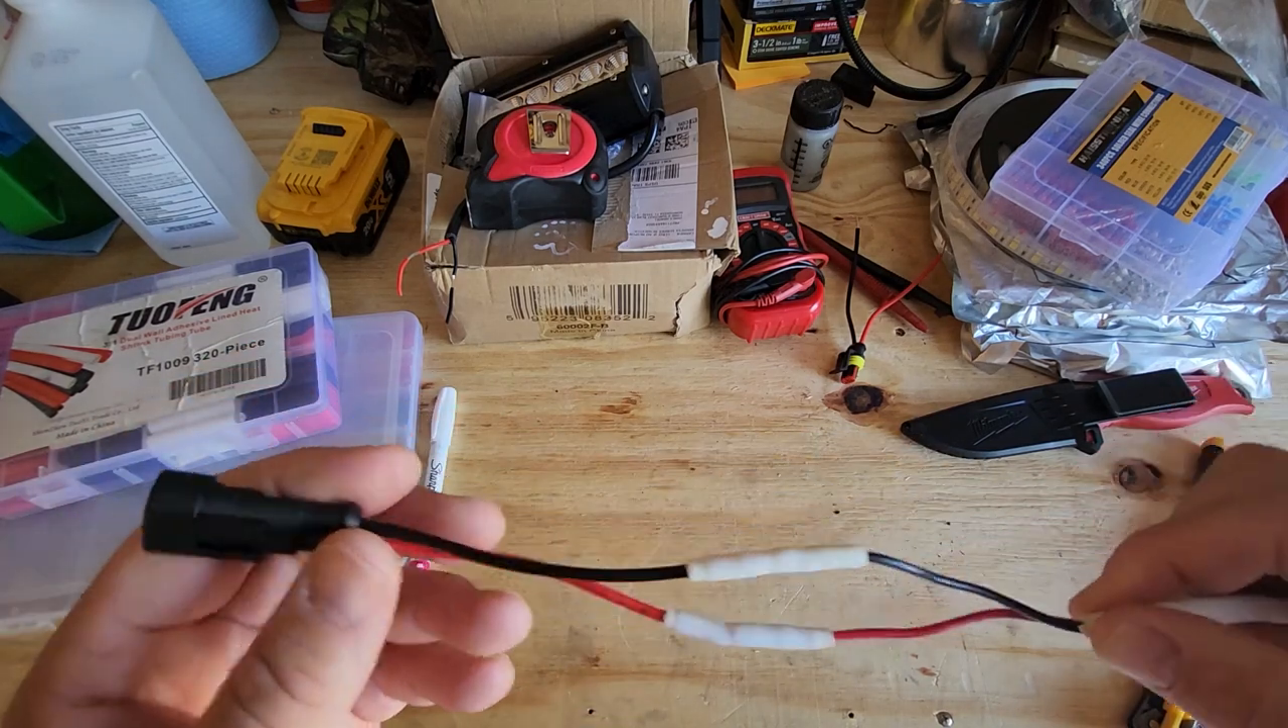We do have the fuse pulled out so there's no power here but the power wires are done.